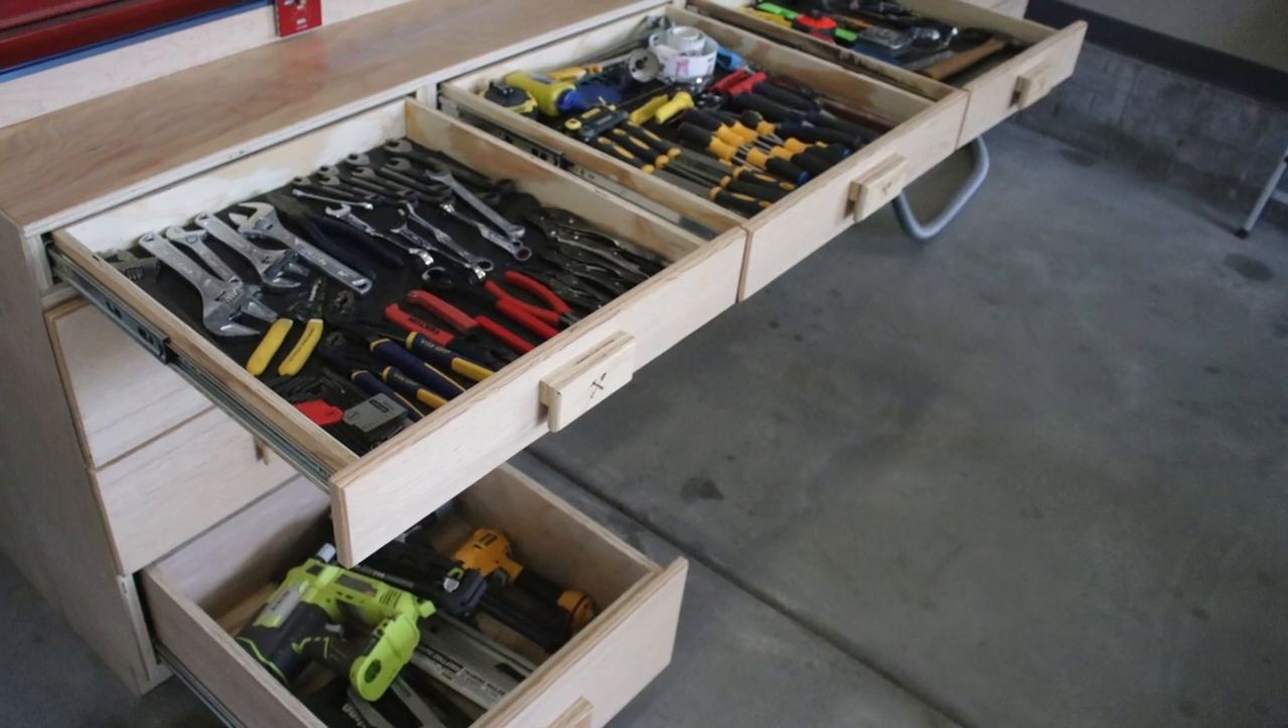All the drawer pulls are in and the drawers on the dream miter station are now finished.